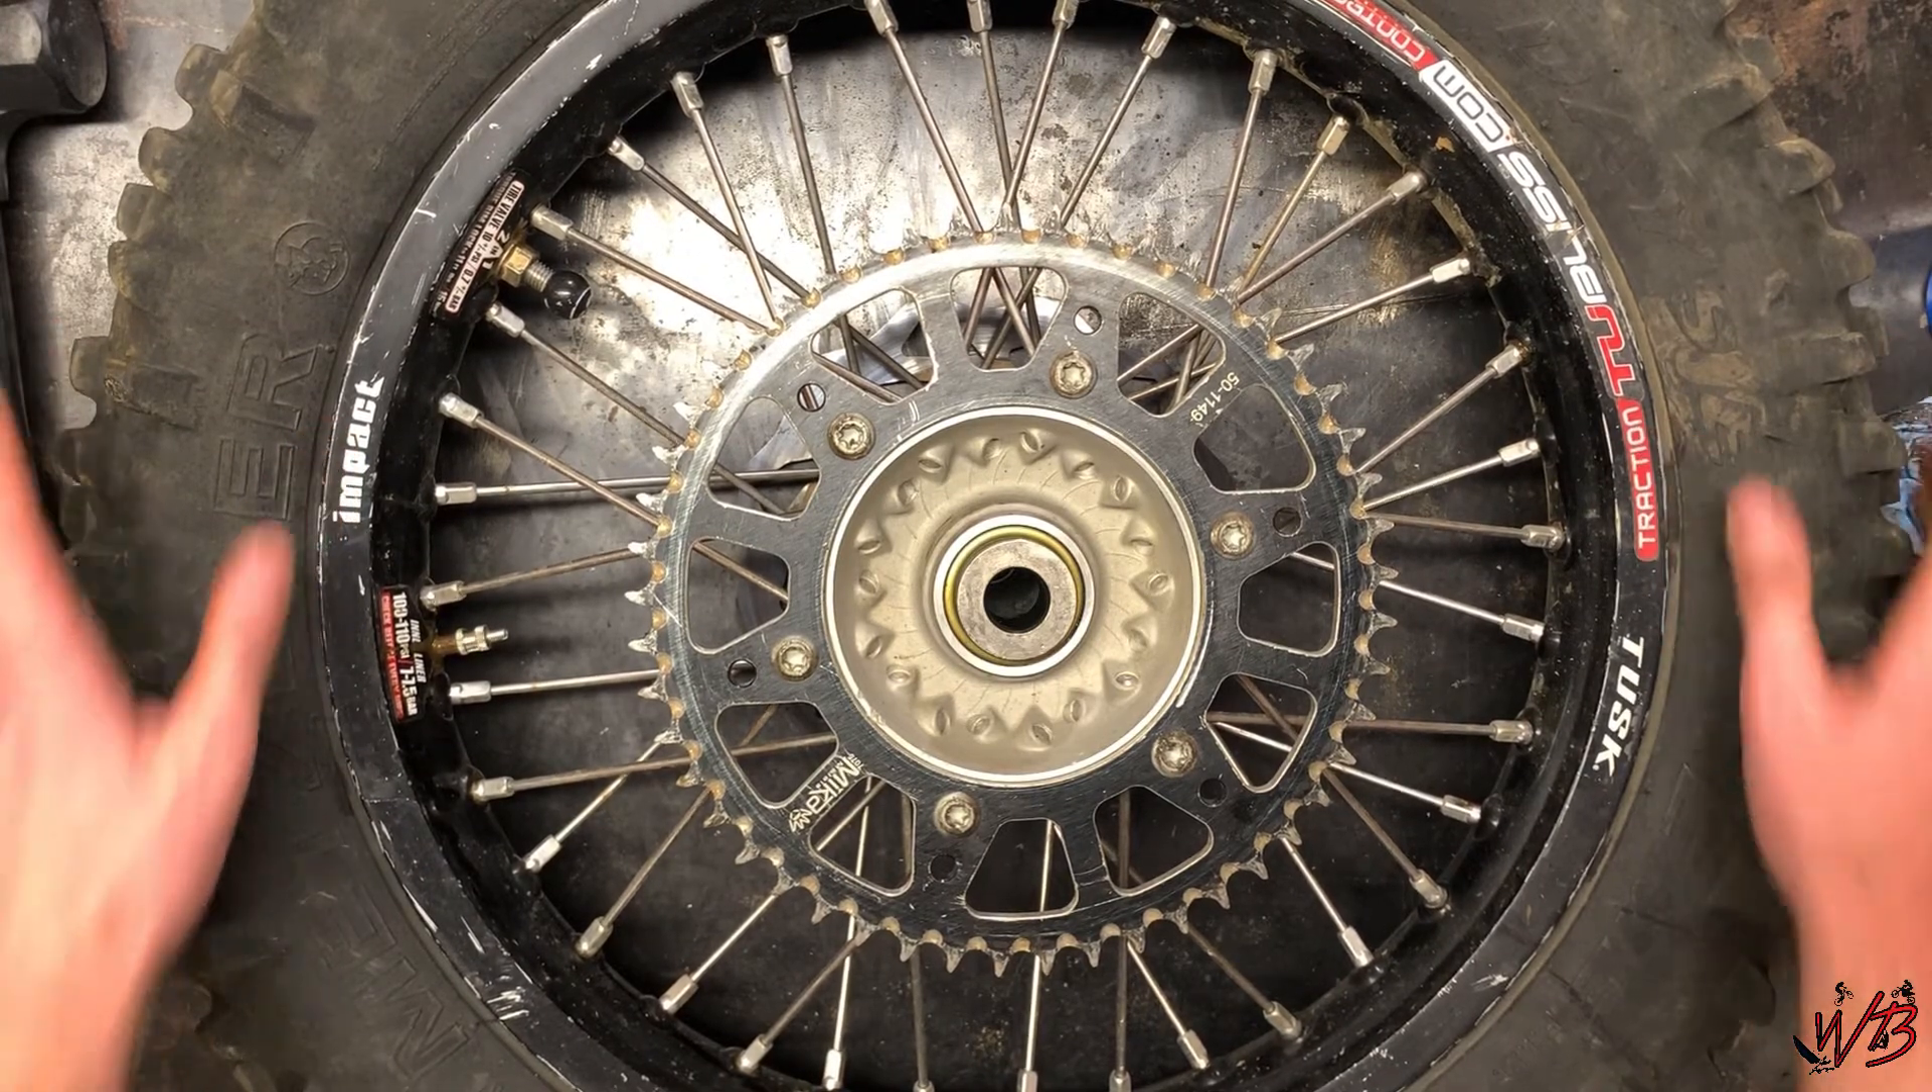All right so there you have it. A set of newly installed bearings.